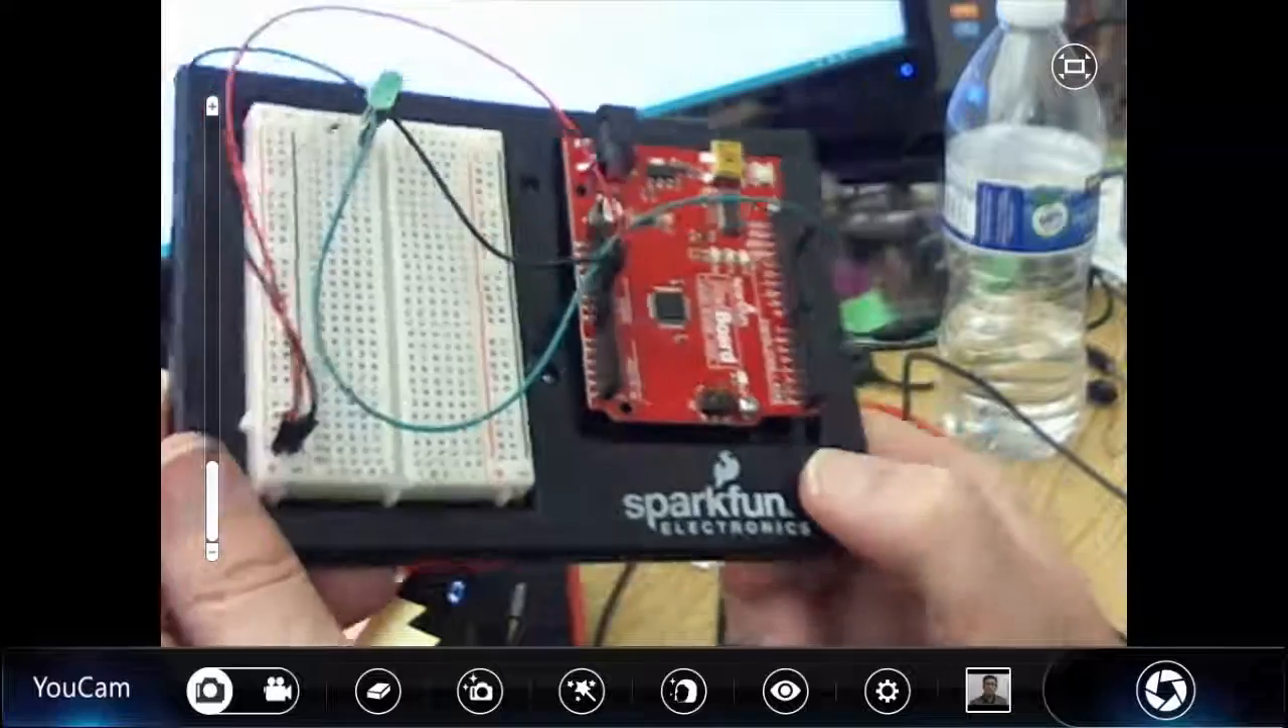So I have my SparkFun kit, and I've already done some wiring.